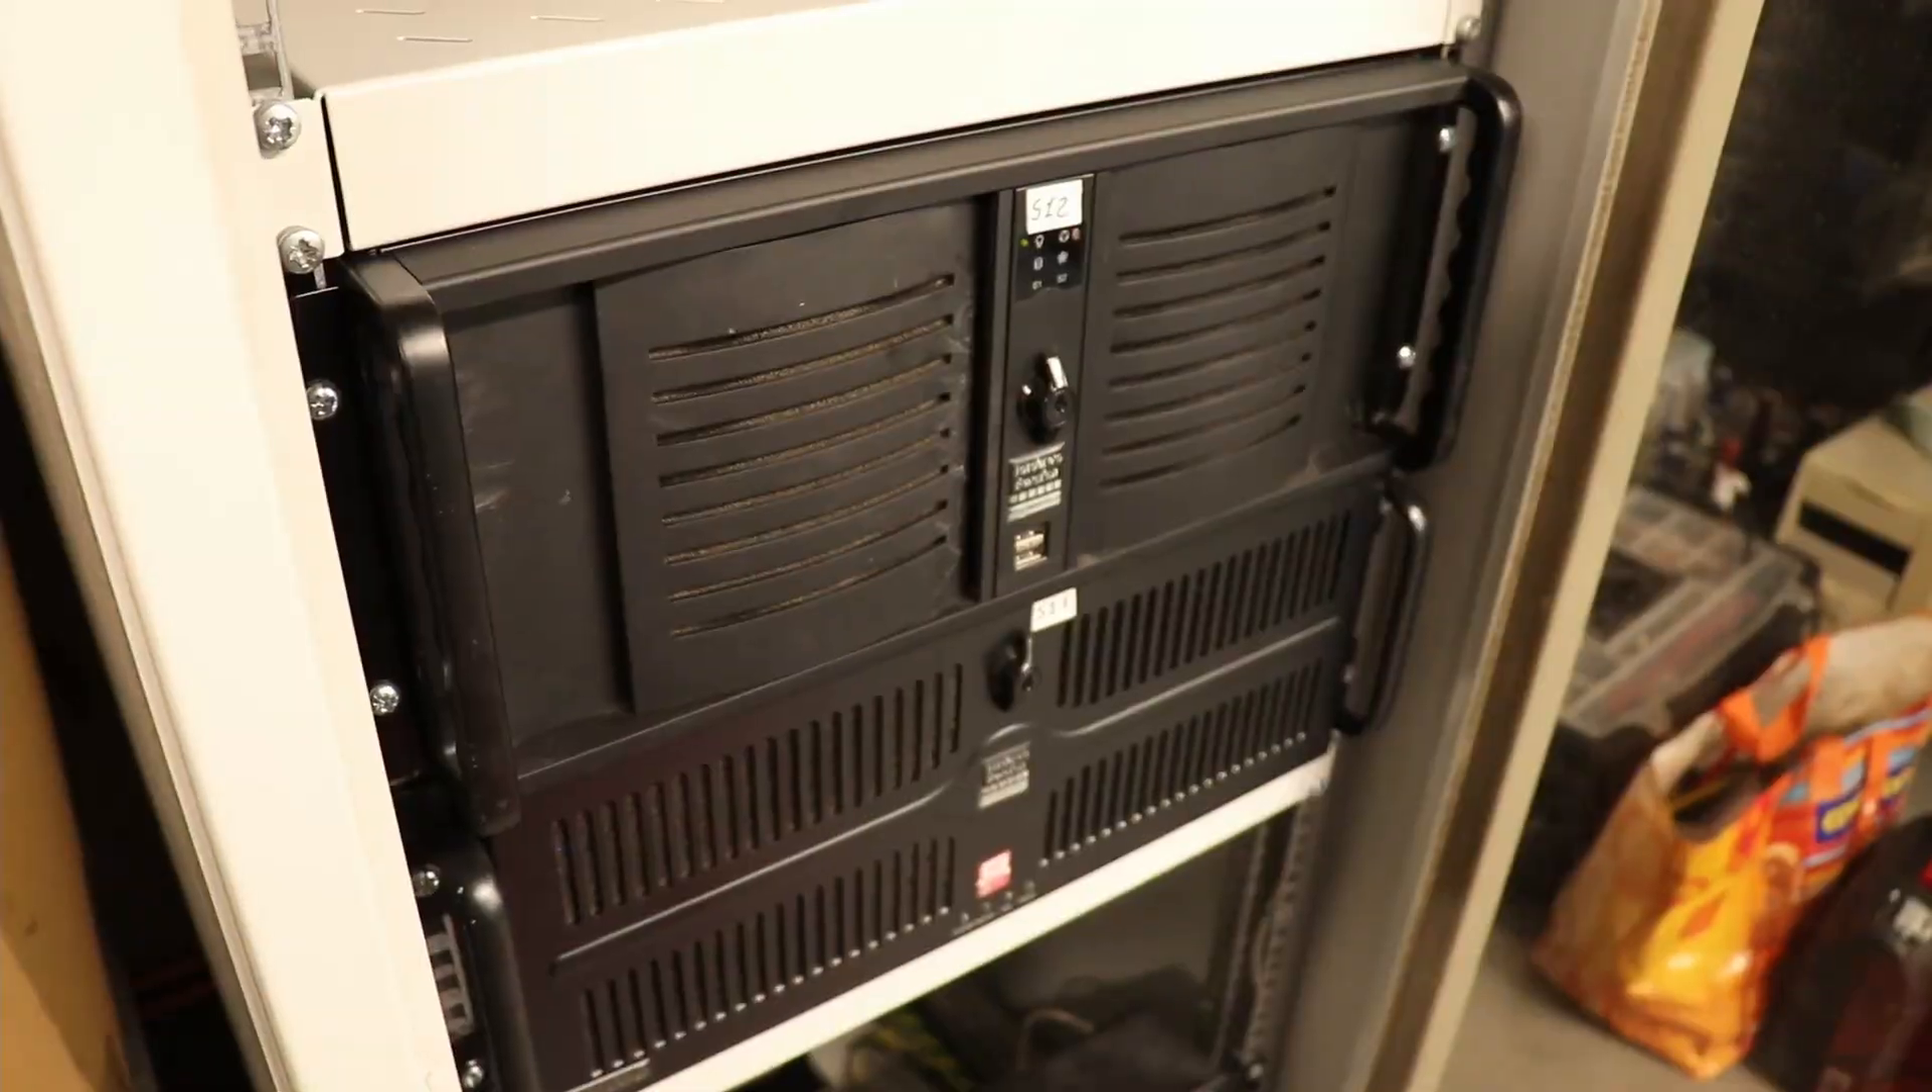Jak widać serwer już został zamontowany na swoje docelowe miejsce.